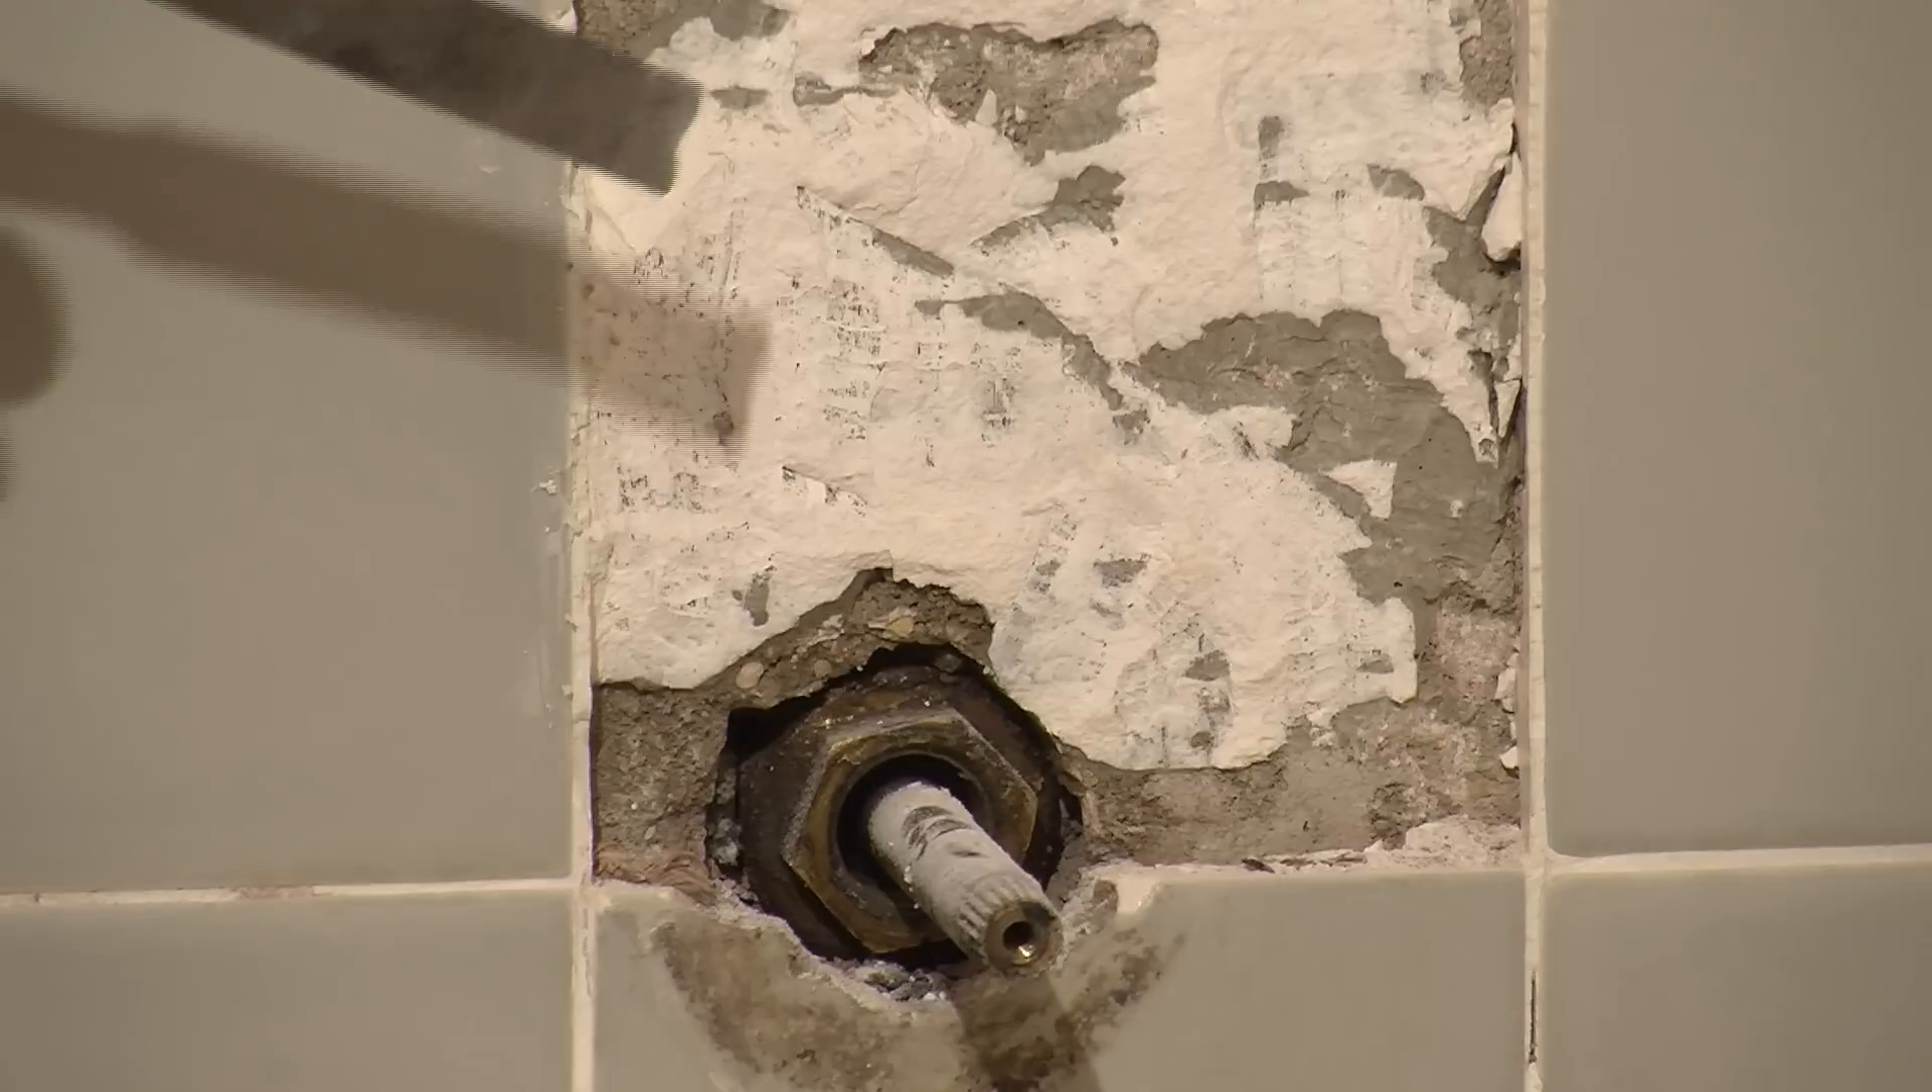After getting most of the tile removed, we're going to try to remove the rest of our backing.